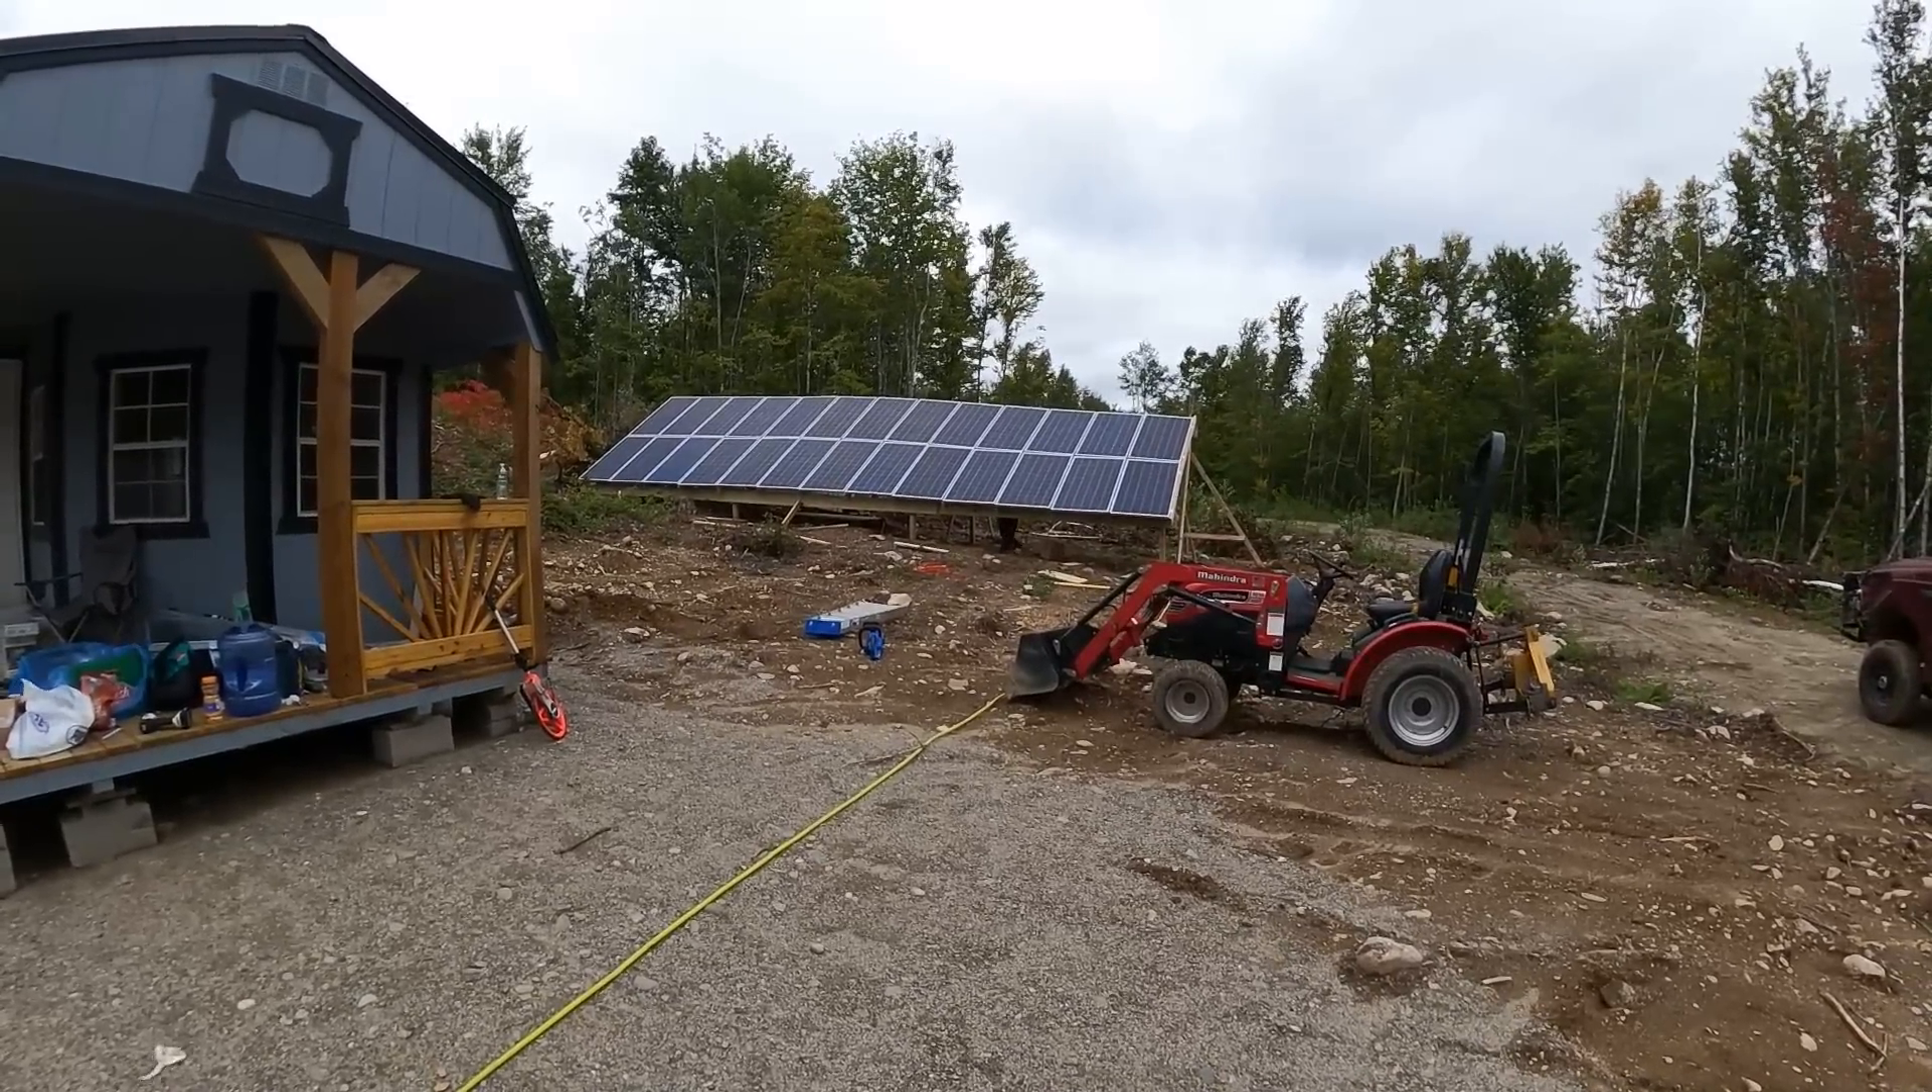All right the solar array is complete.